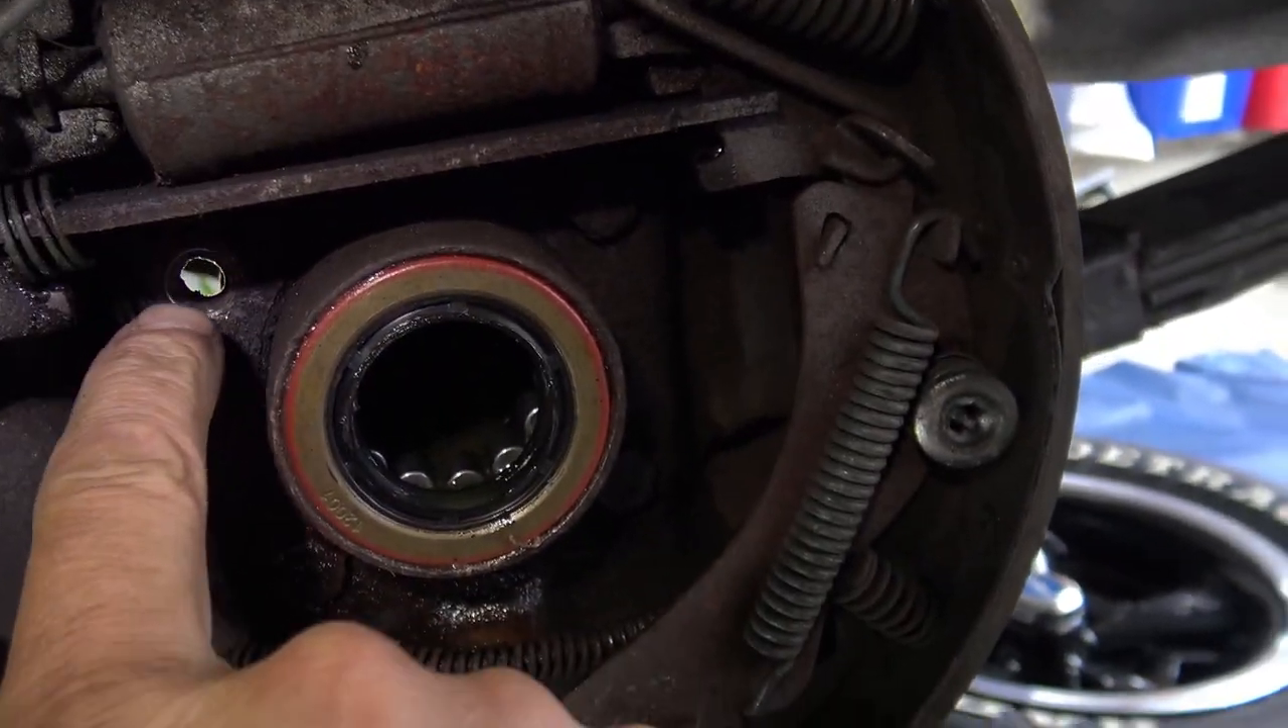Okay as you can see i've got one of the bolts off and the way i did it was by breaking it.